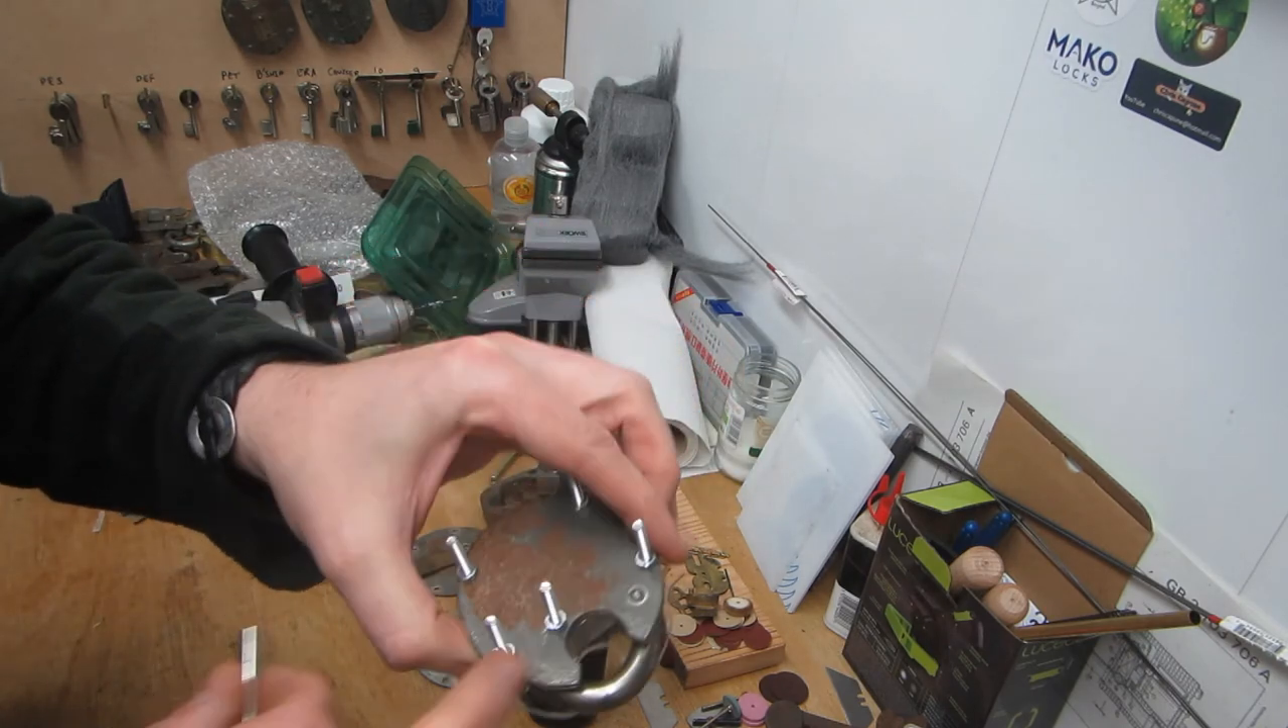Uh i've got five bolts going through i'll trim these off at some point but uh for the moment they they actually make it stand up quite nicely so i'm going to leave them on.